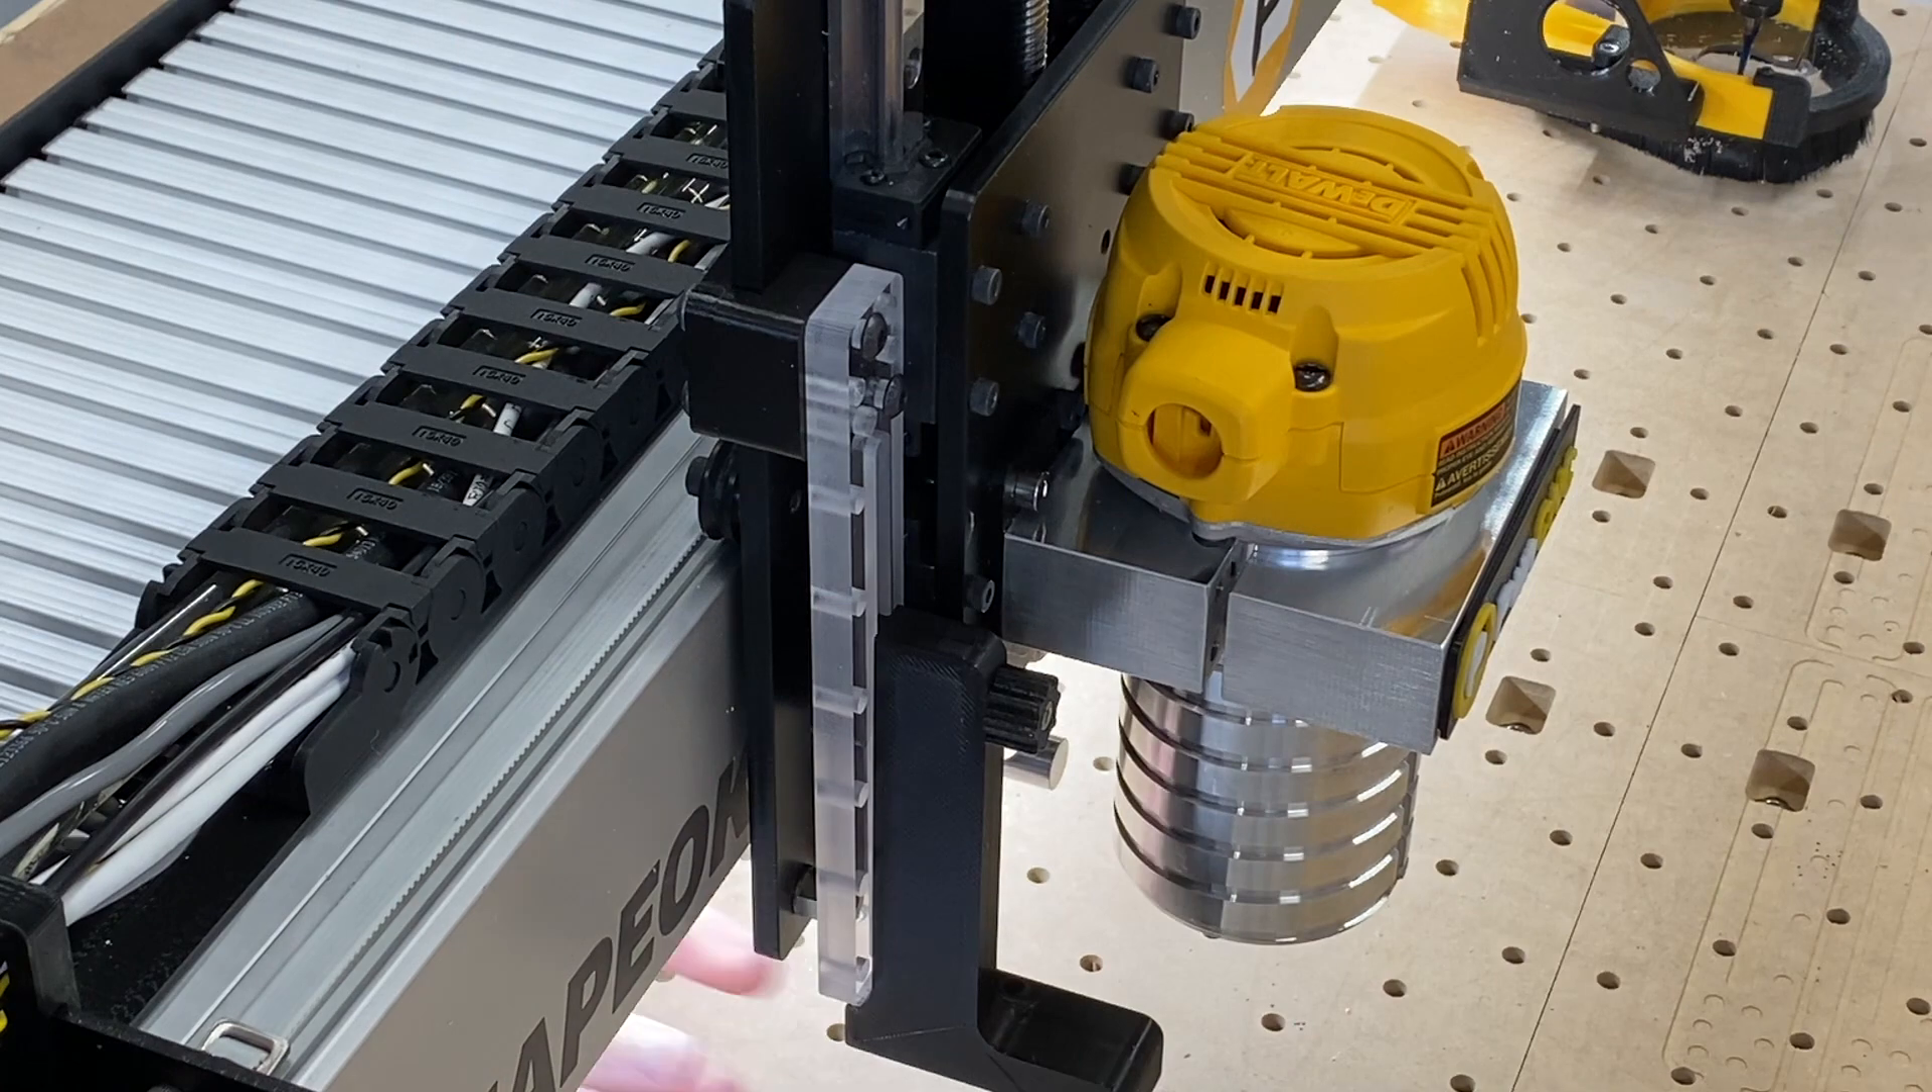Our bracket is now installed, ready to go.